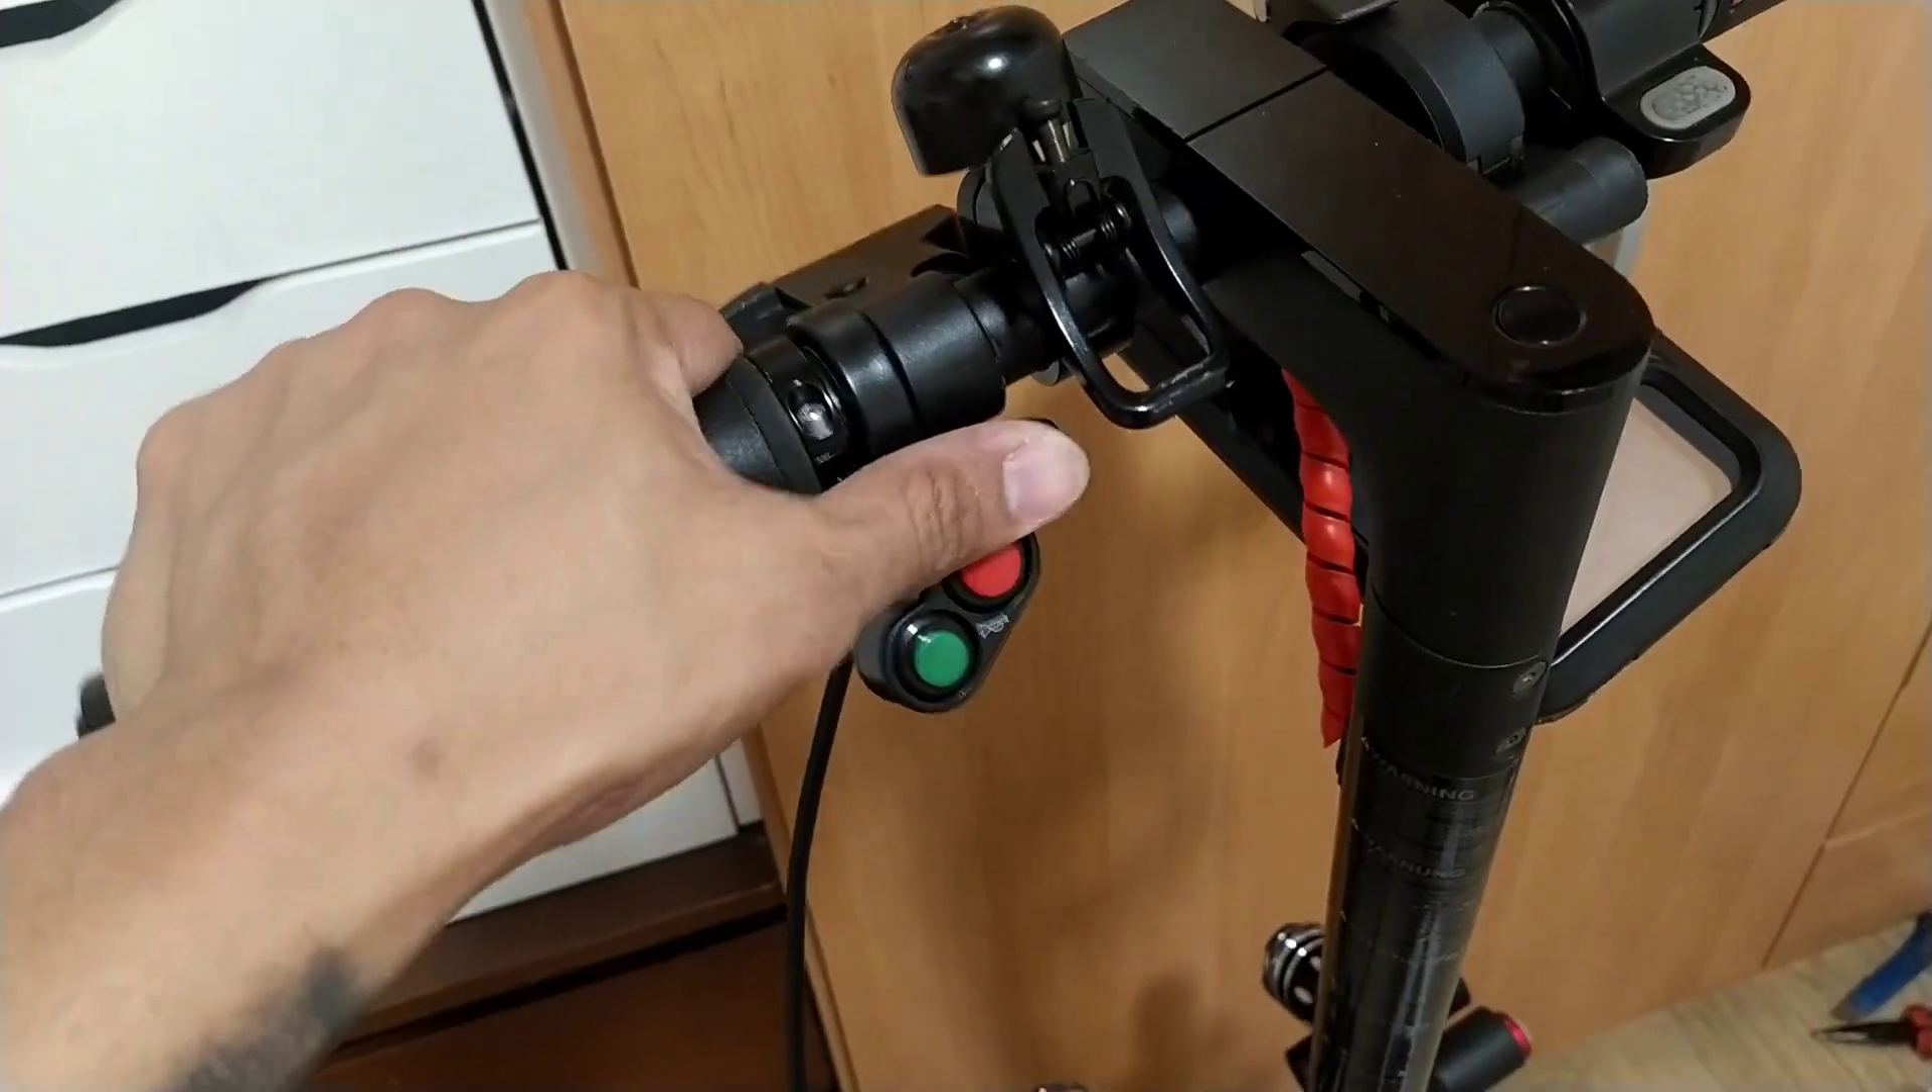I put already the switch as you can see.